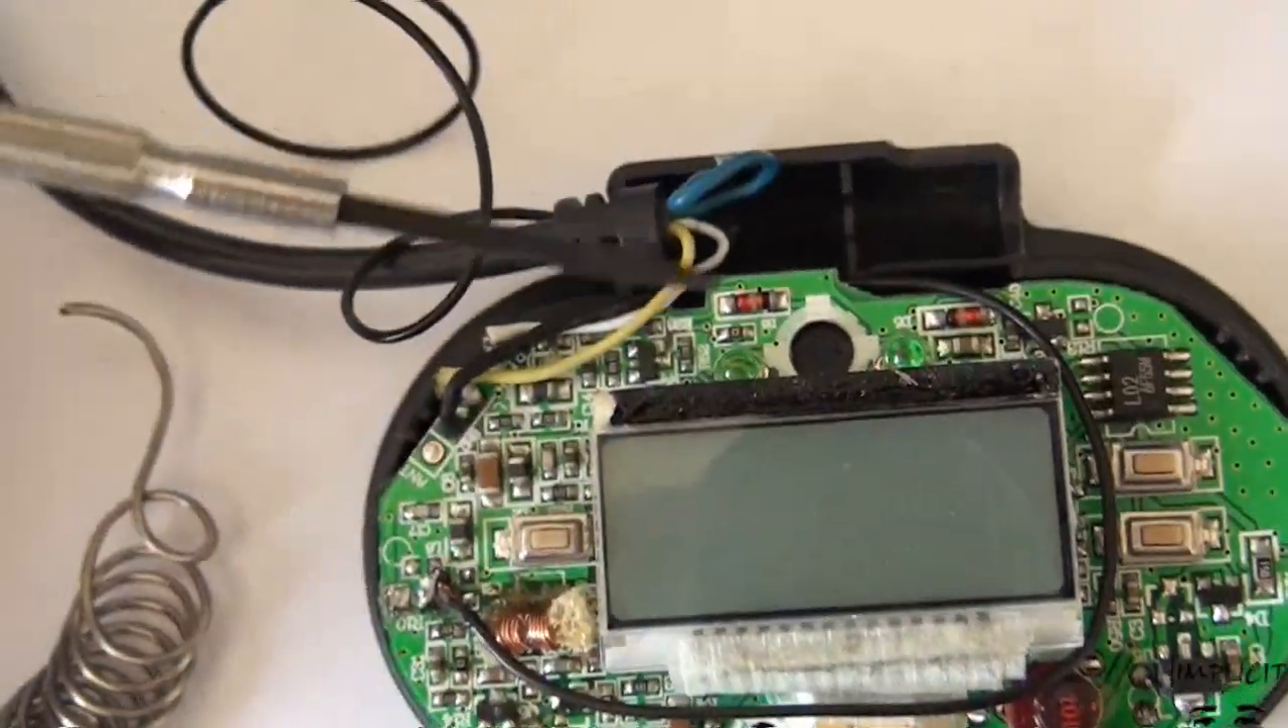So as you can see, I've just wound the black cord around here into place so that it doesn't obstruct your view of the LCD screen.